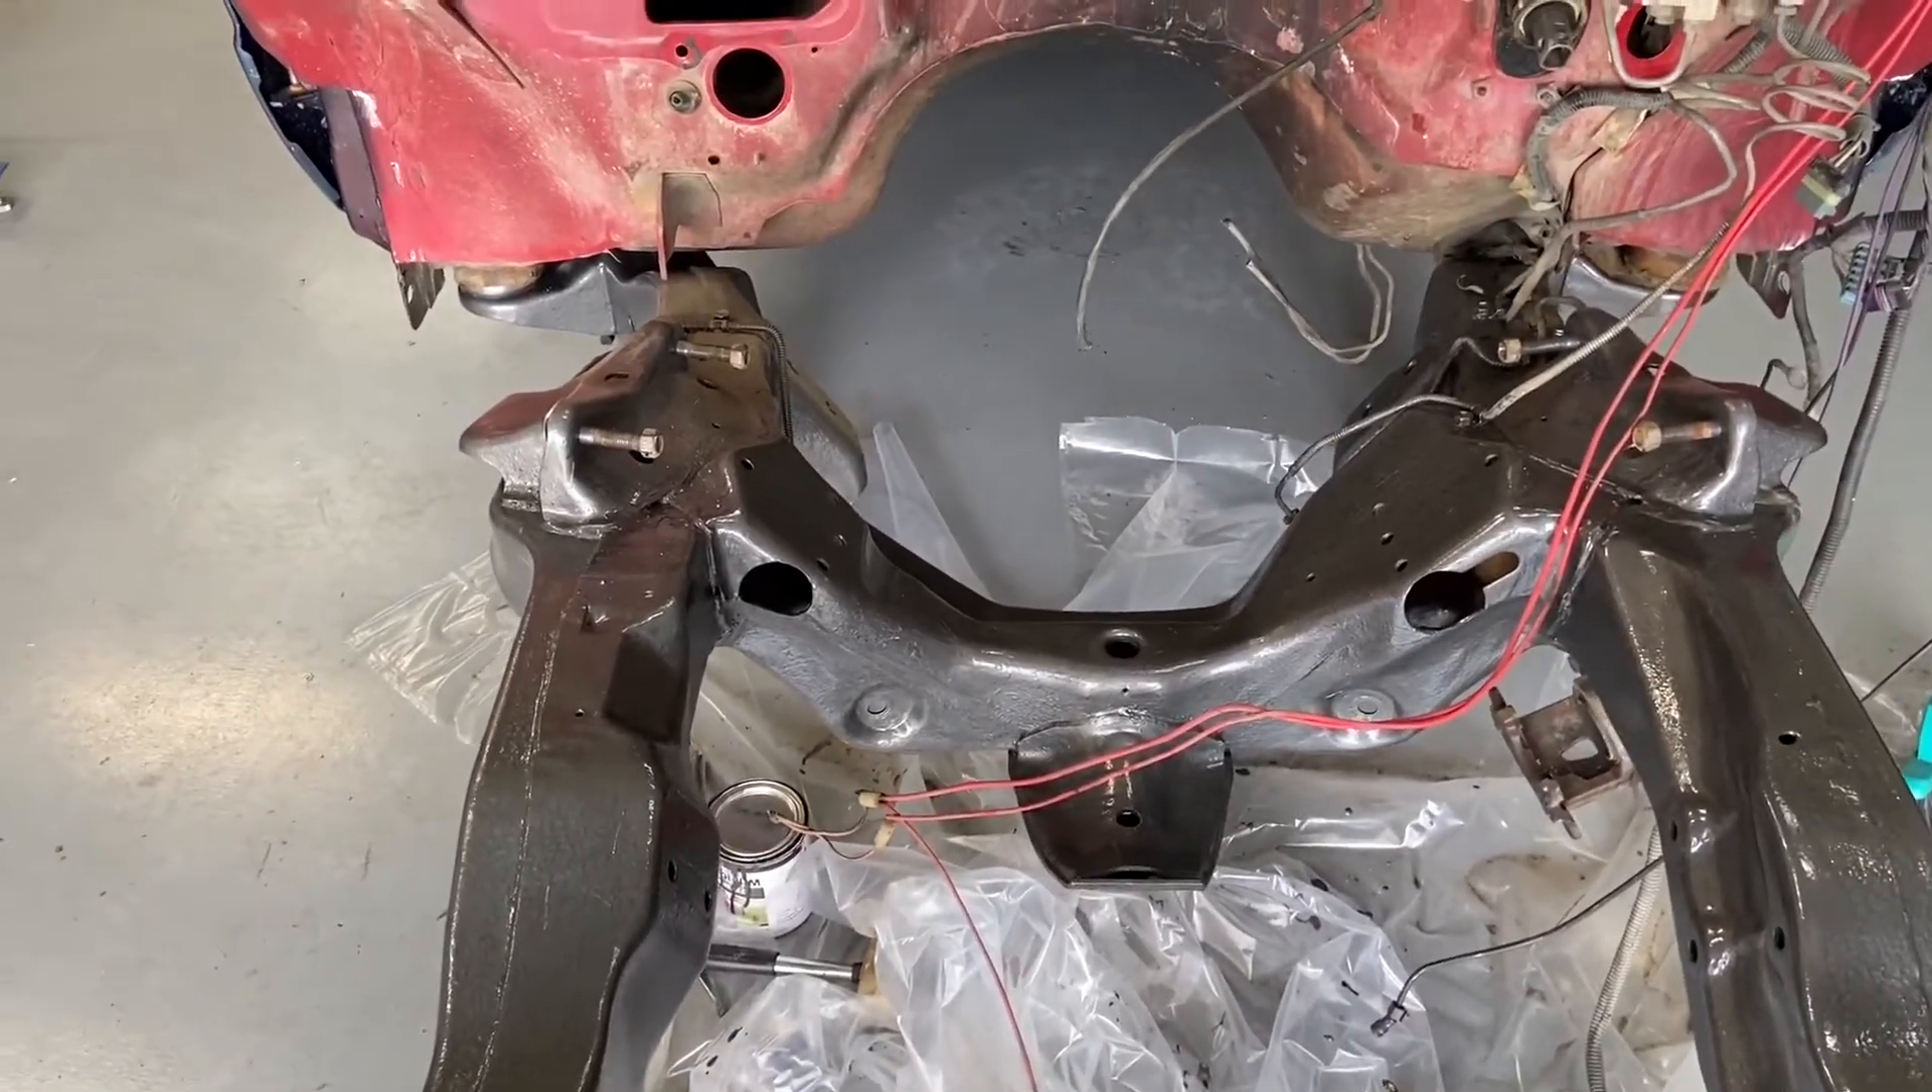First off, I took the frame and I took off all the suspension that was there.